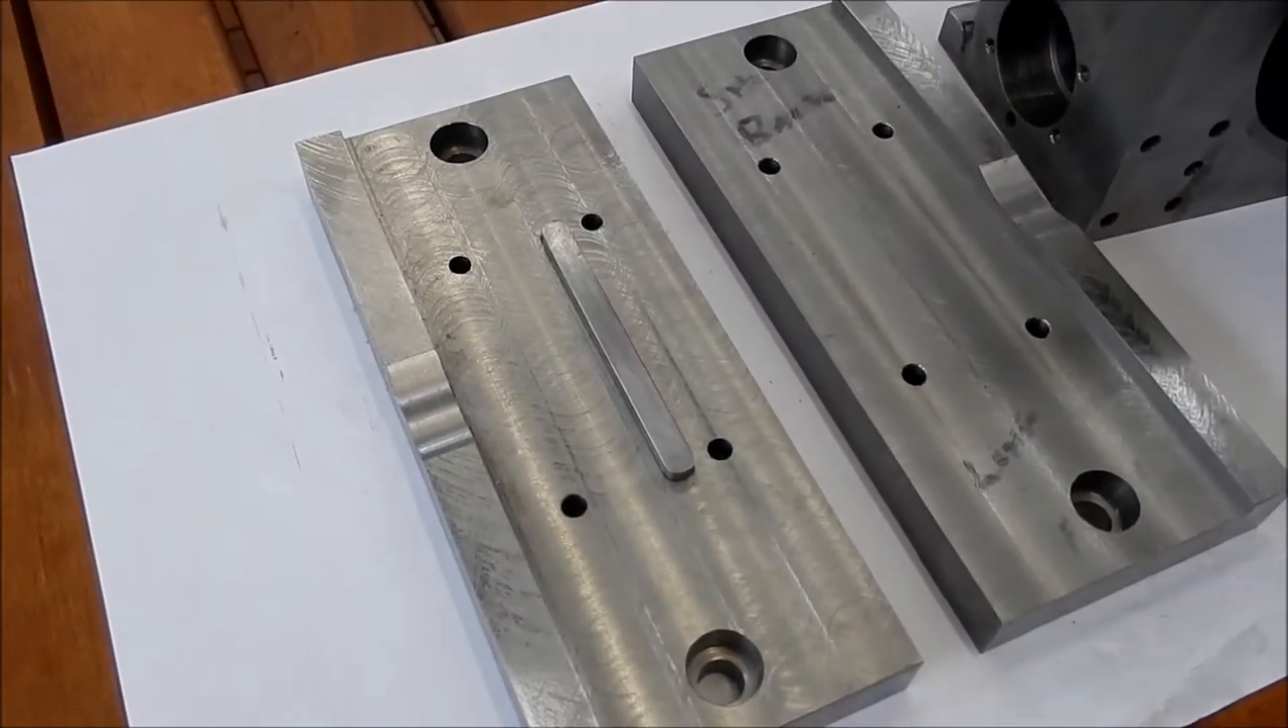I've got that keyway sitting in there.